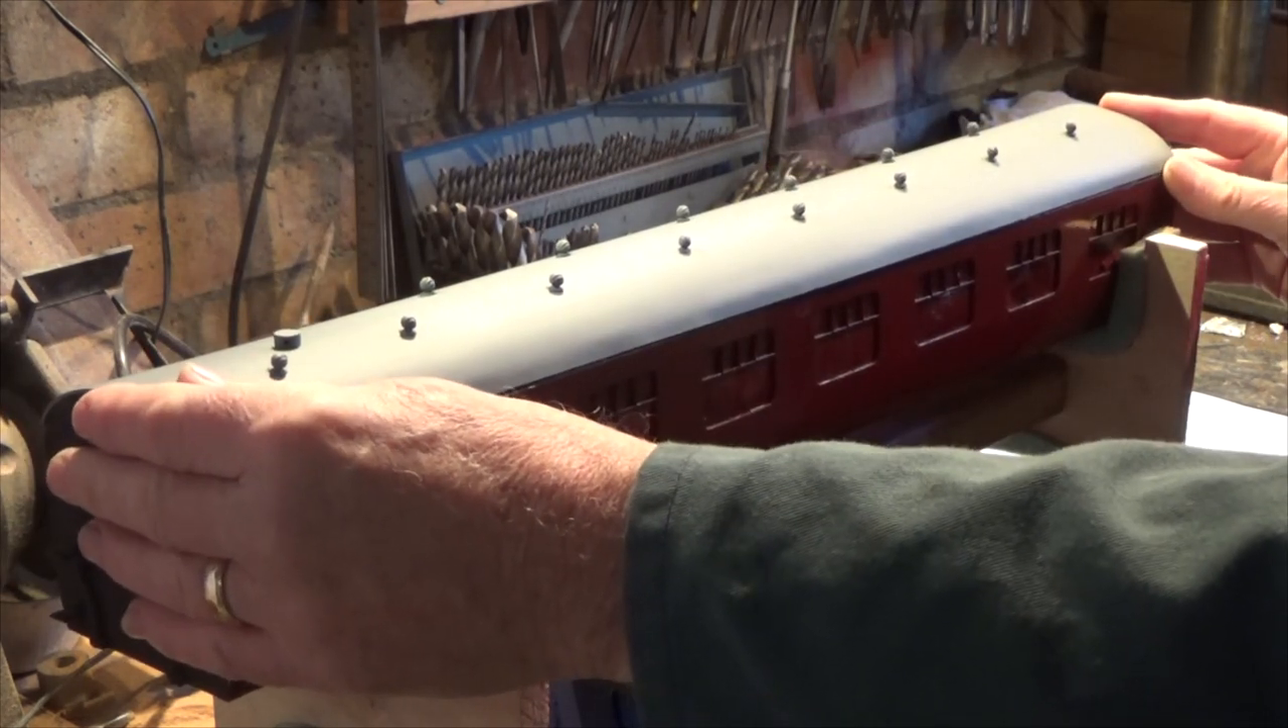Also I've added the roof vents on the top so they're all done.